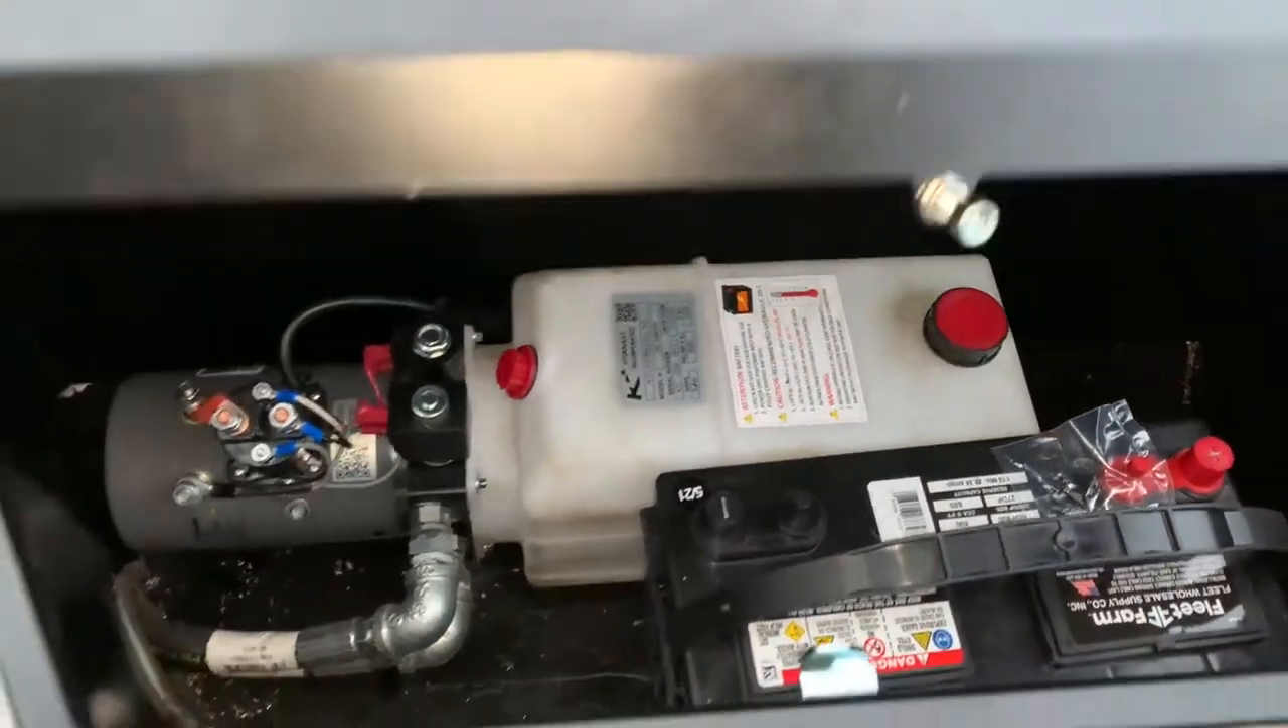Um everything's nestled in there it's just enough room for the battery and the the pump with this harbor freight toolbox.